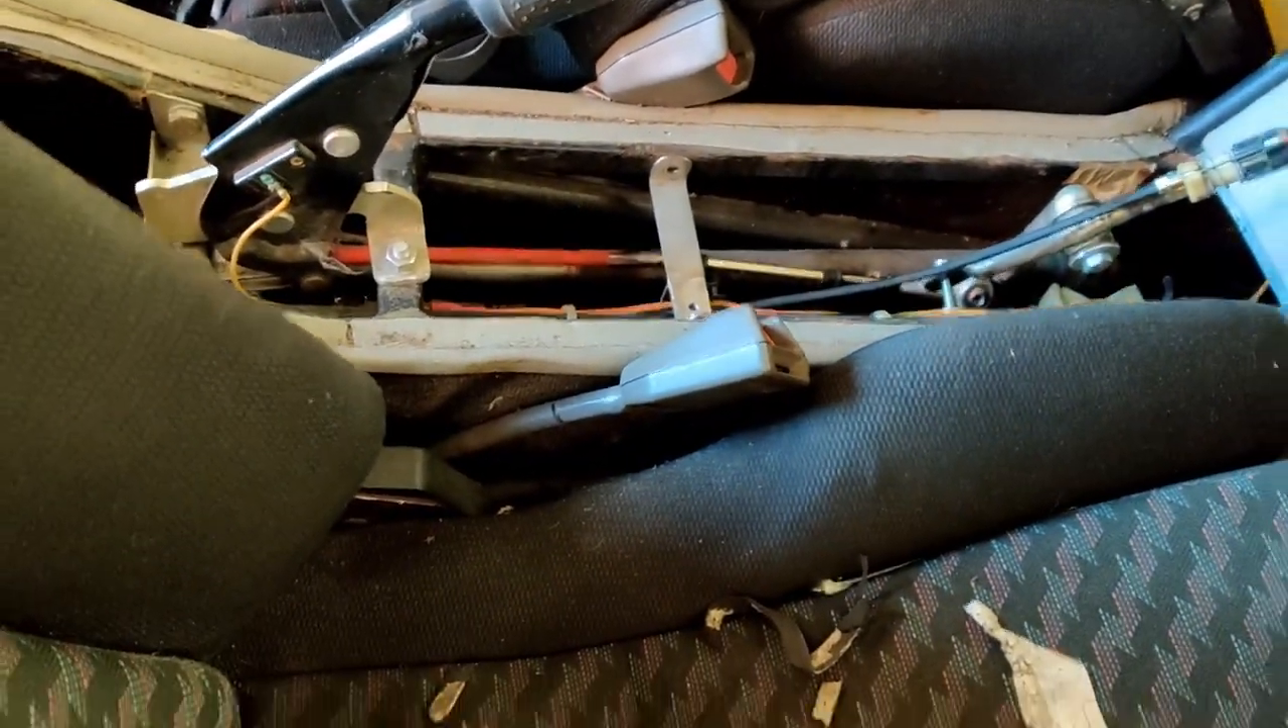I've taken the Central console out.